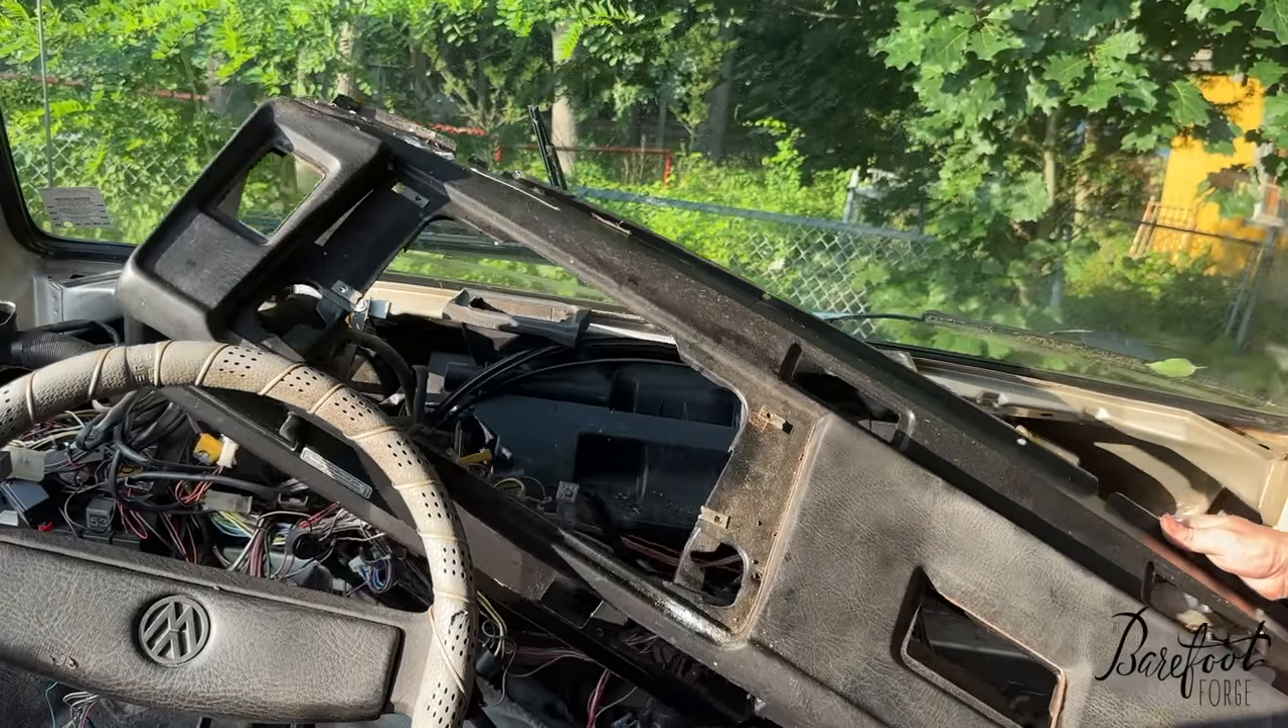Well, we got the dash off.